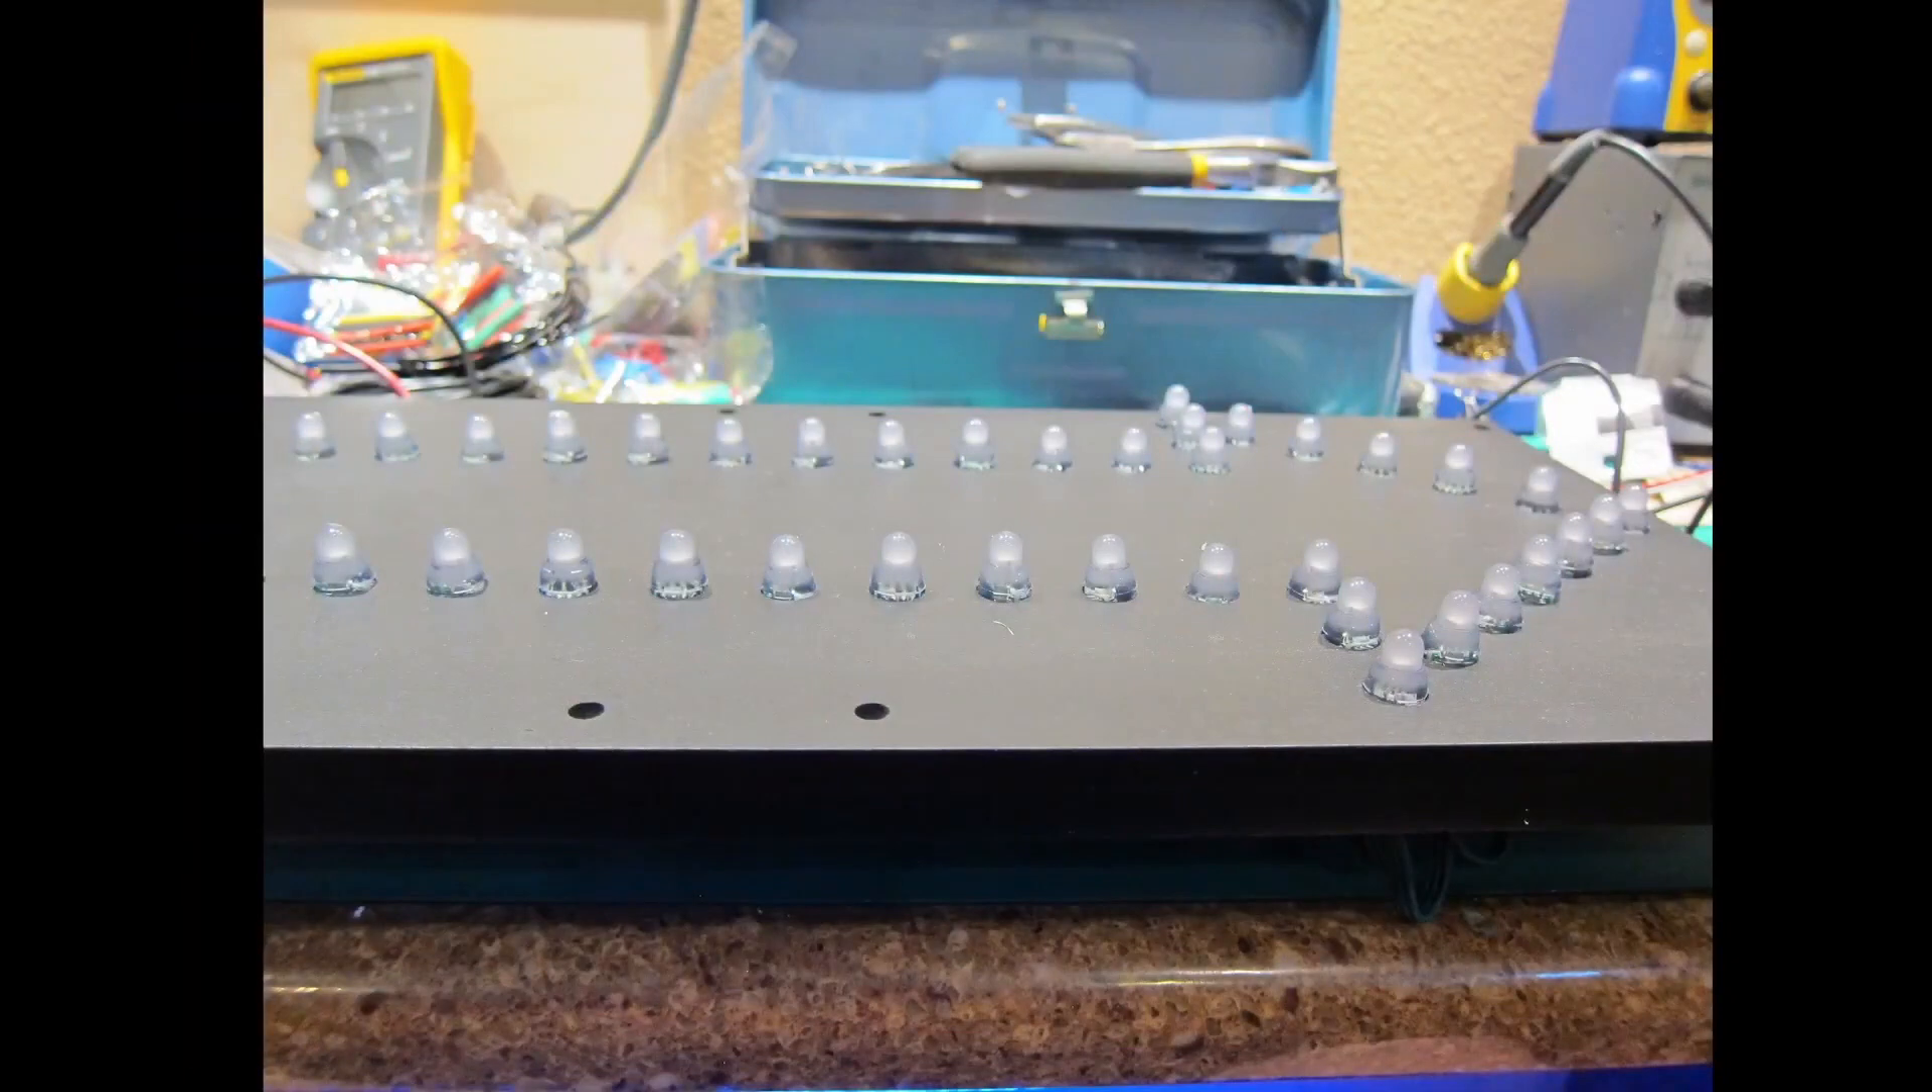The pixels are pushed into the board from the backside as far as they will go.